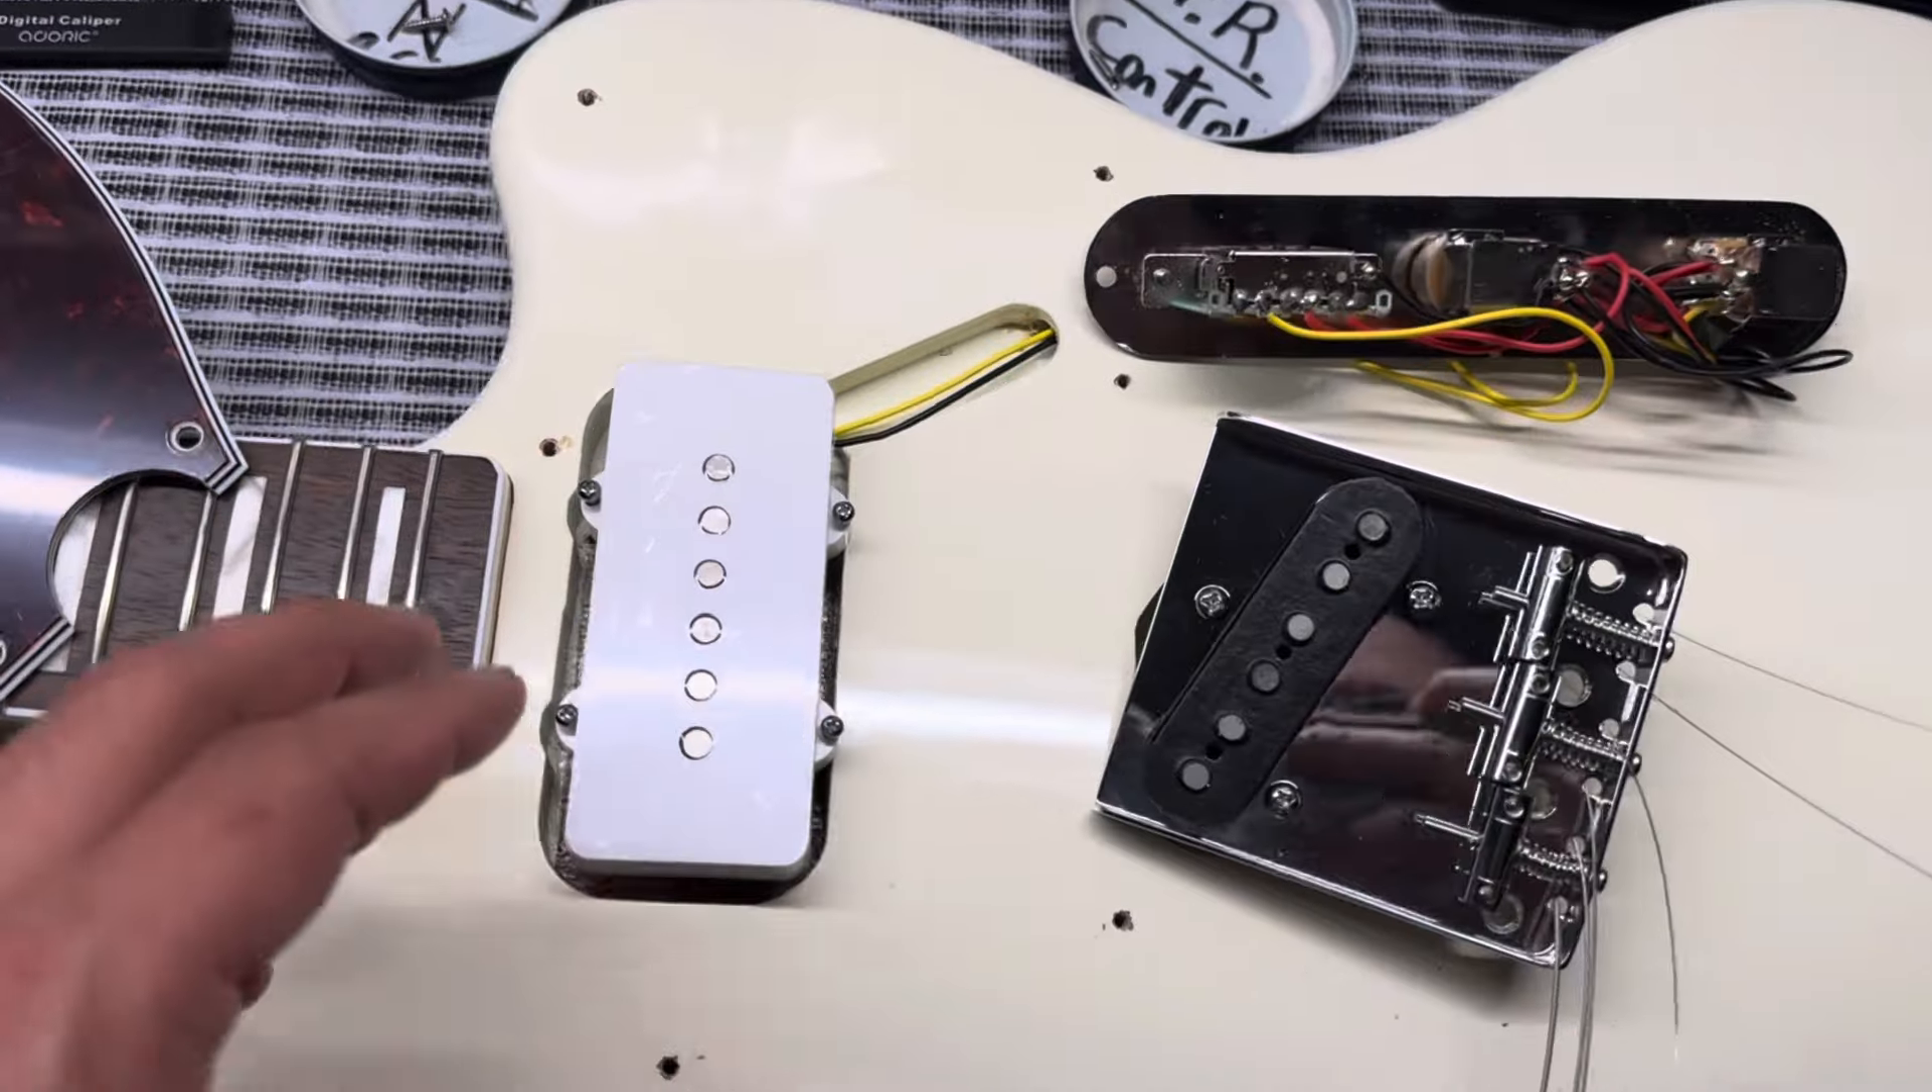So here we have the electronics out.